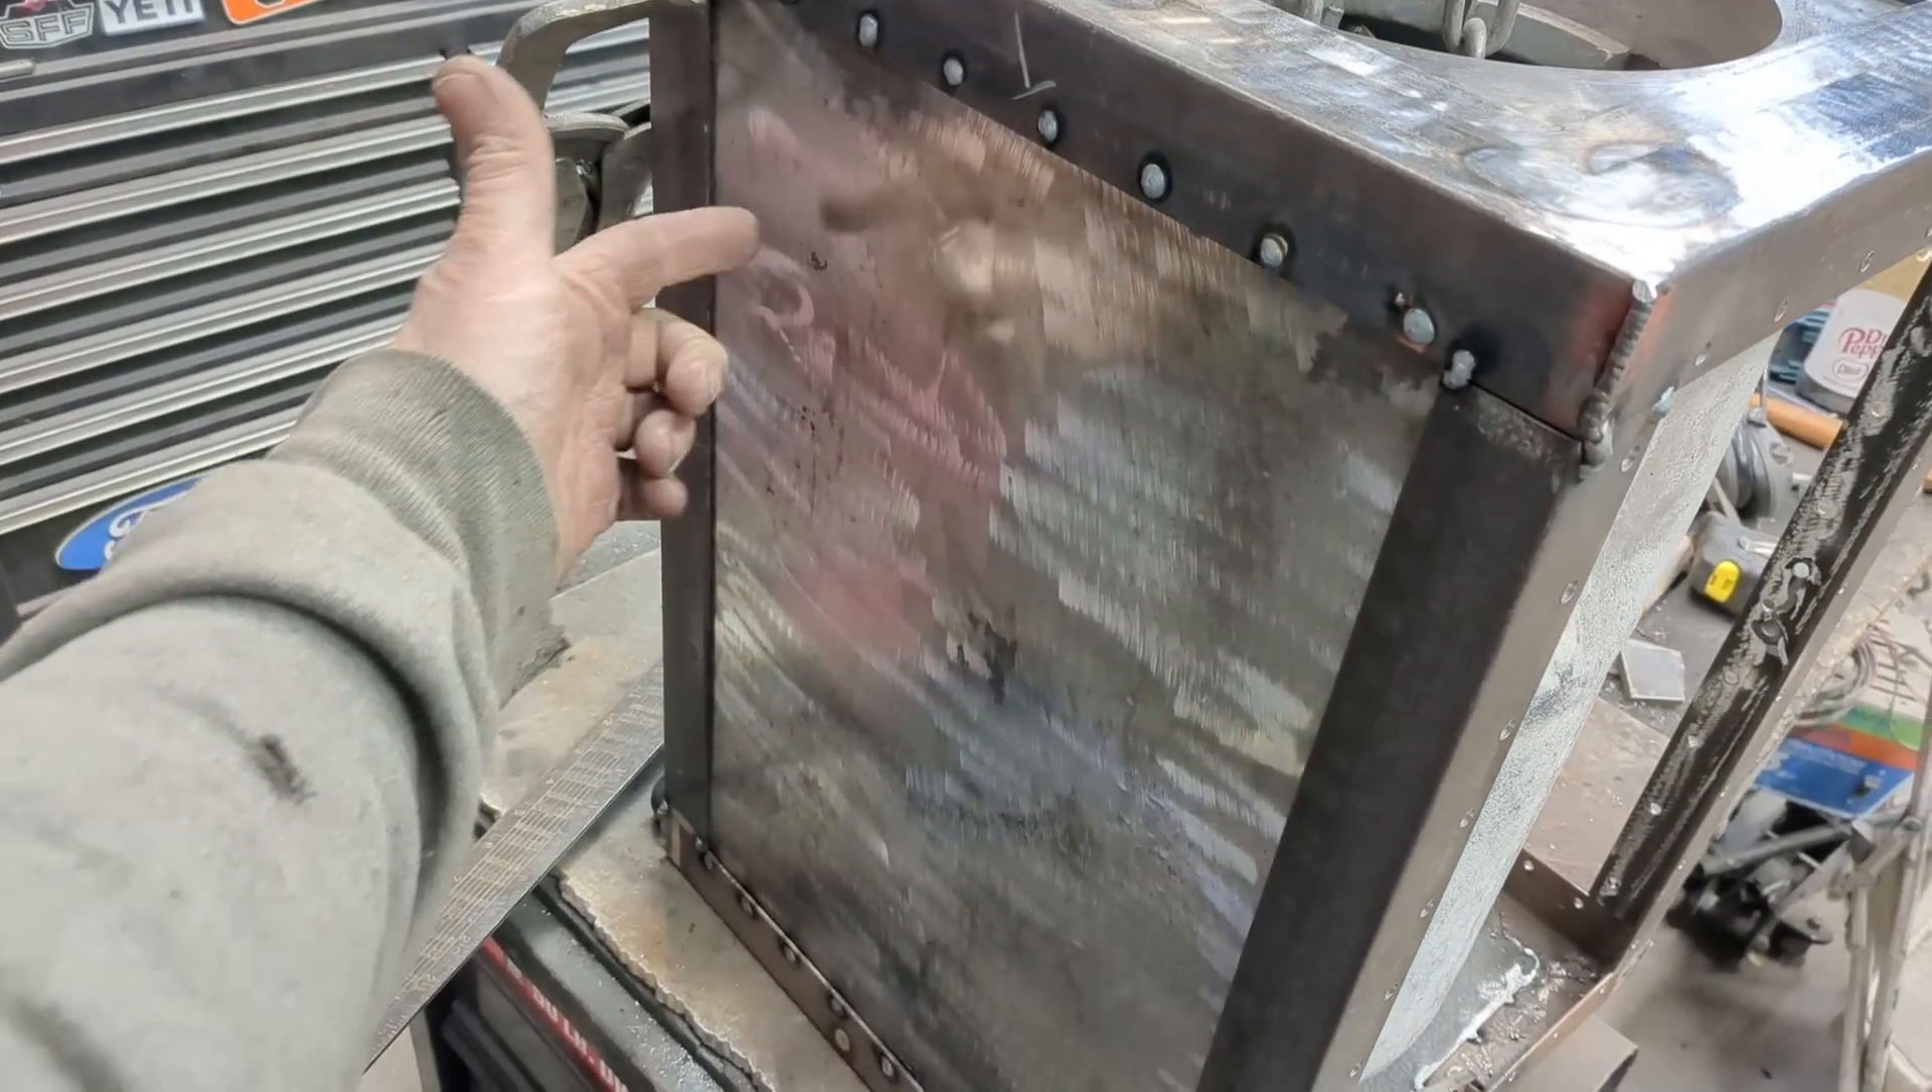We got the back panel on and I got it welded up, did the plug welds, was able to weld the inside over here.